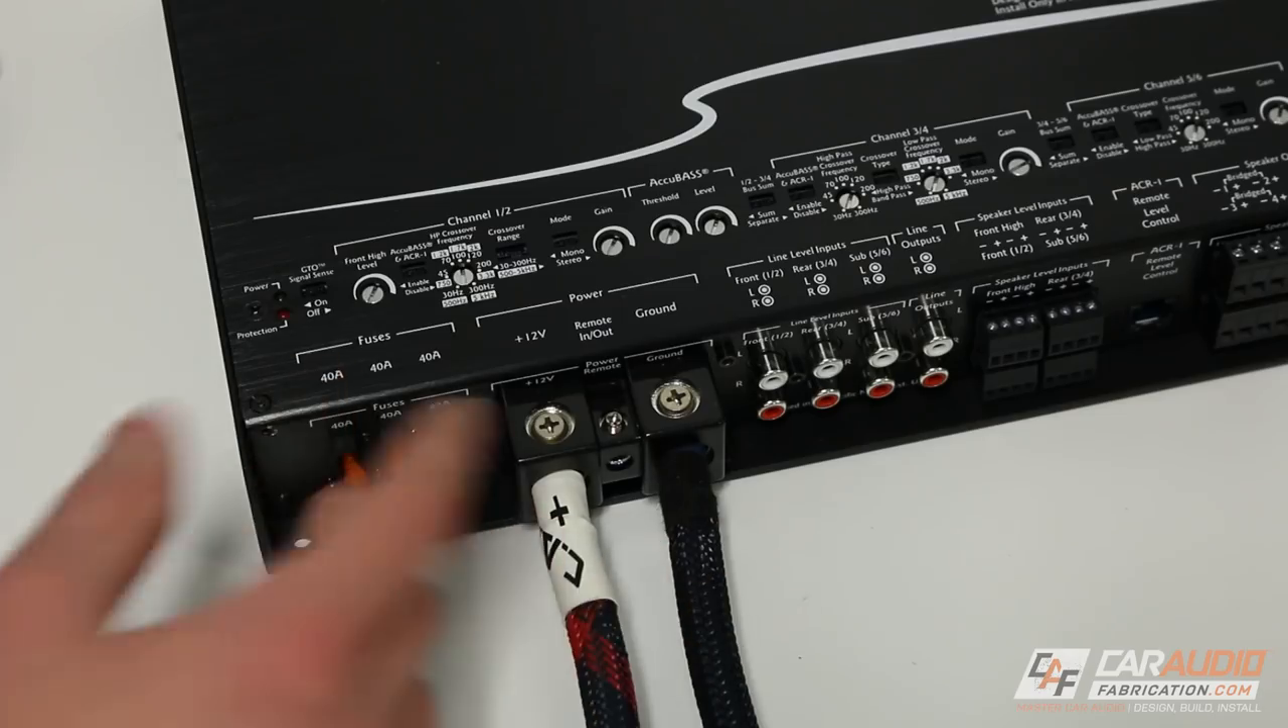To start with our connections here, I've connected a 12 volt constant power wire as well as a ground wire.